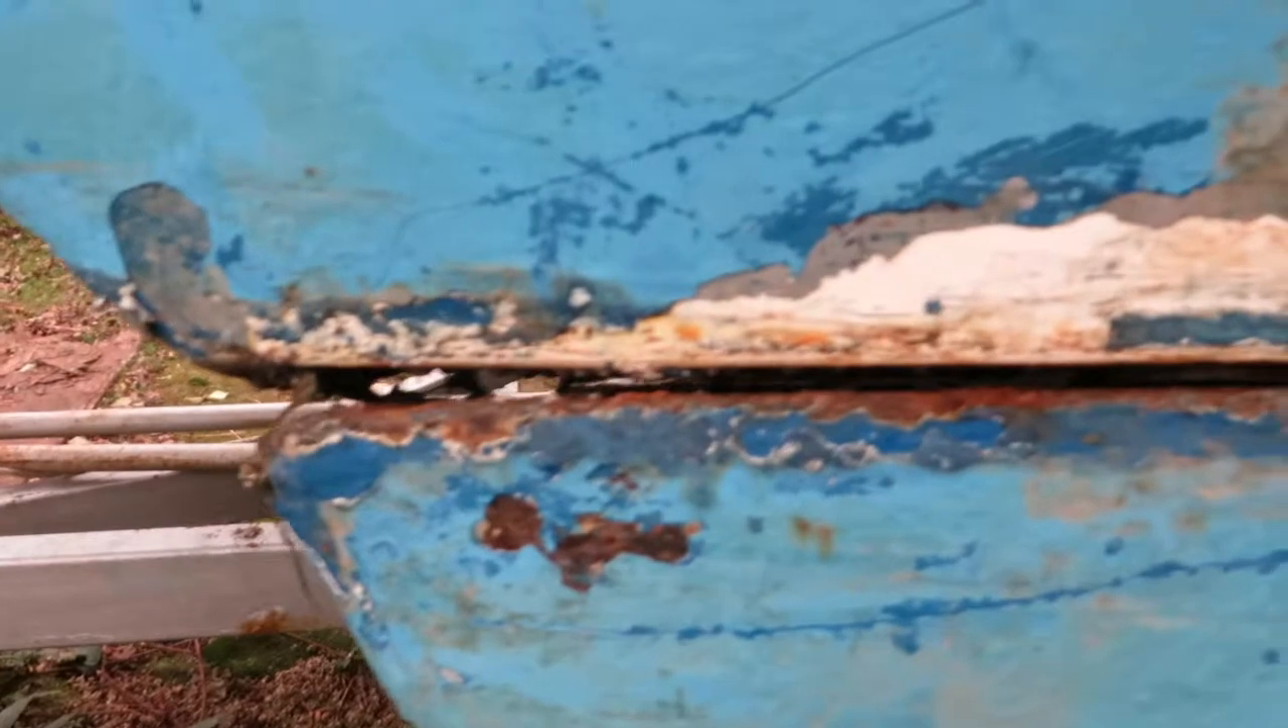And there's a fair old gap there between the keel and the hull itself.